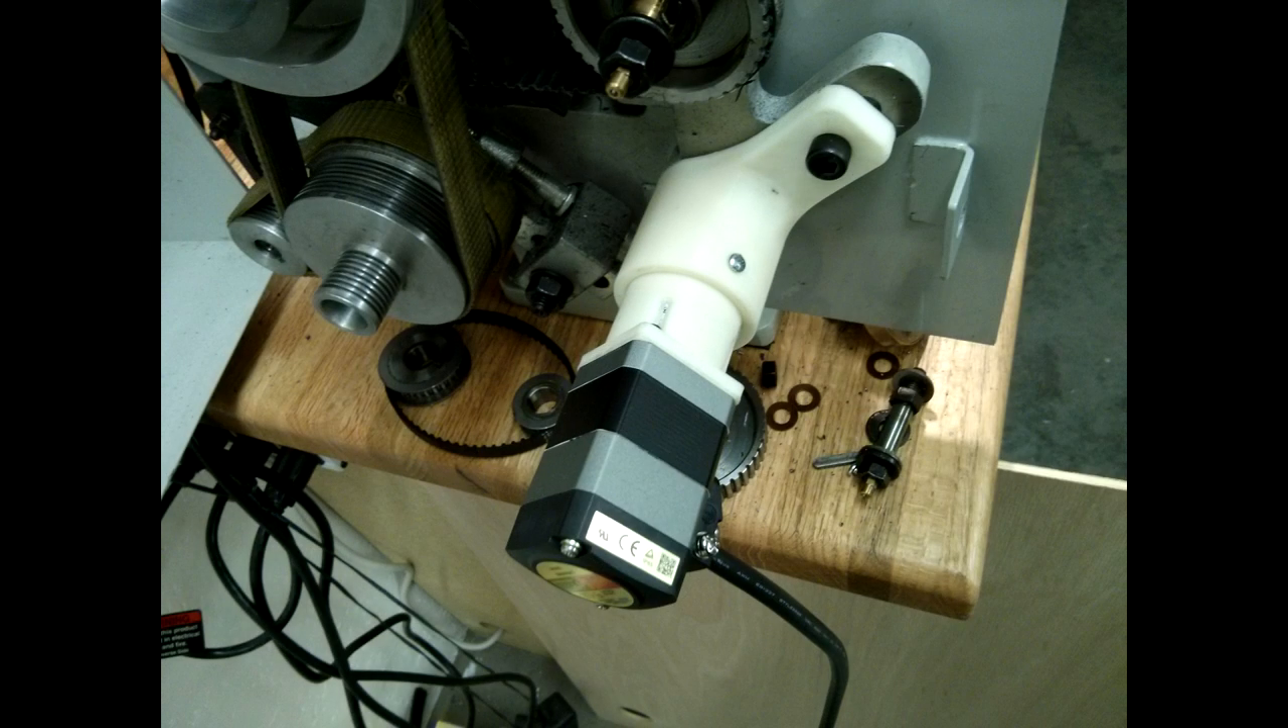Here we see the adapter installed.